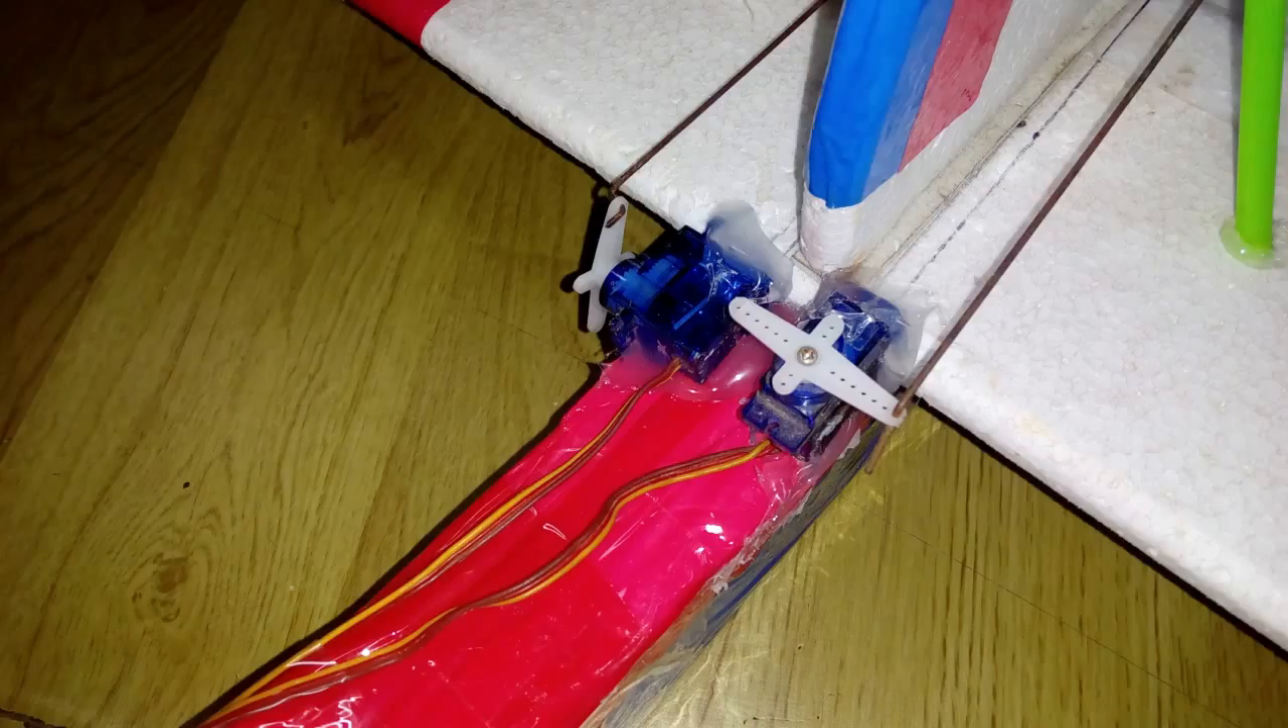Servos को hot glue से अपनी जगा पर लगा दिया है।